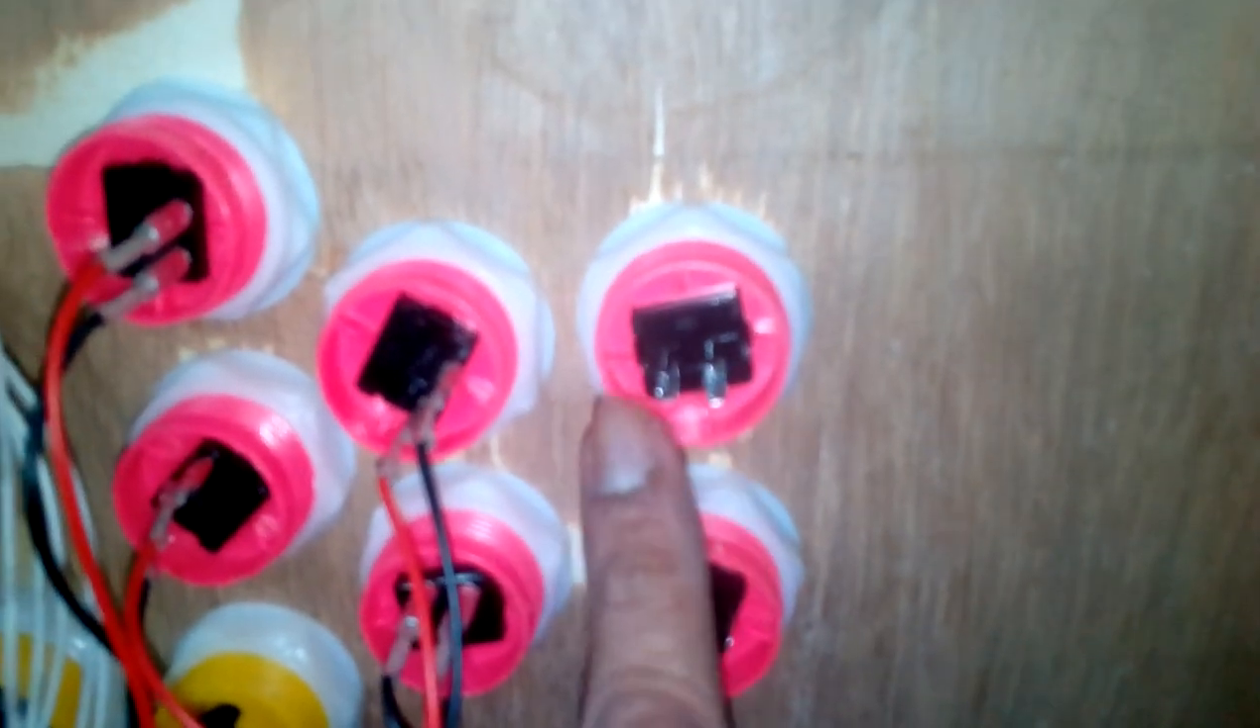ये दो terminal है इसमें मैंने wiring नहीं किये।